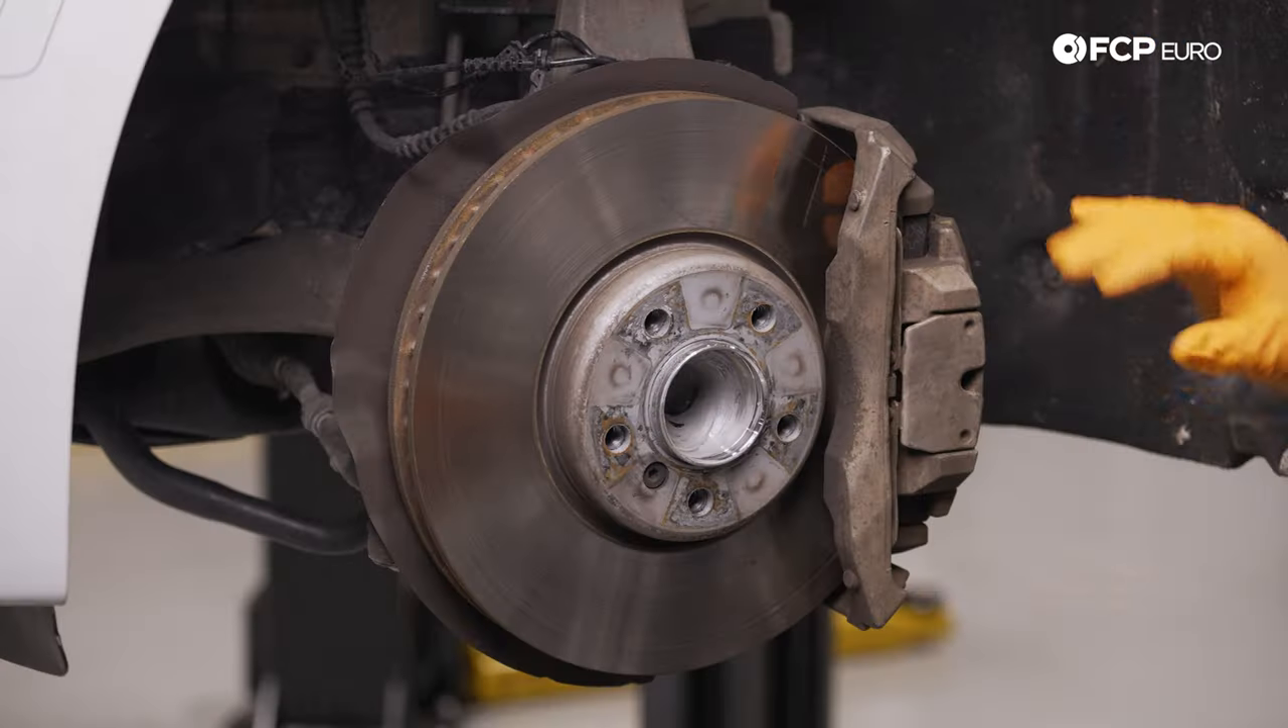All right now that we have our wheel off we have a better view of where we're going to be working.